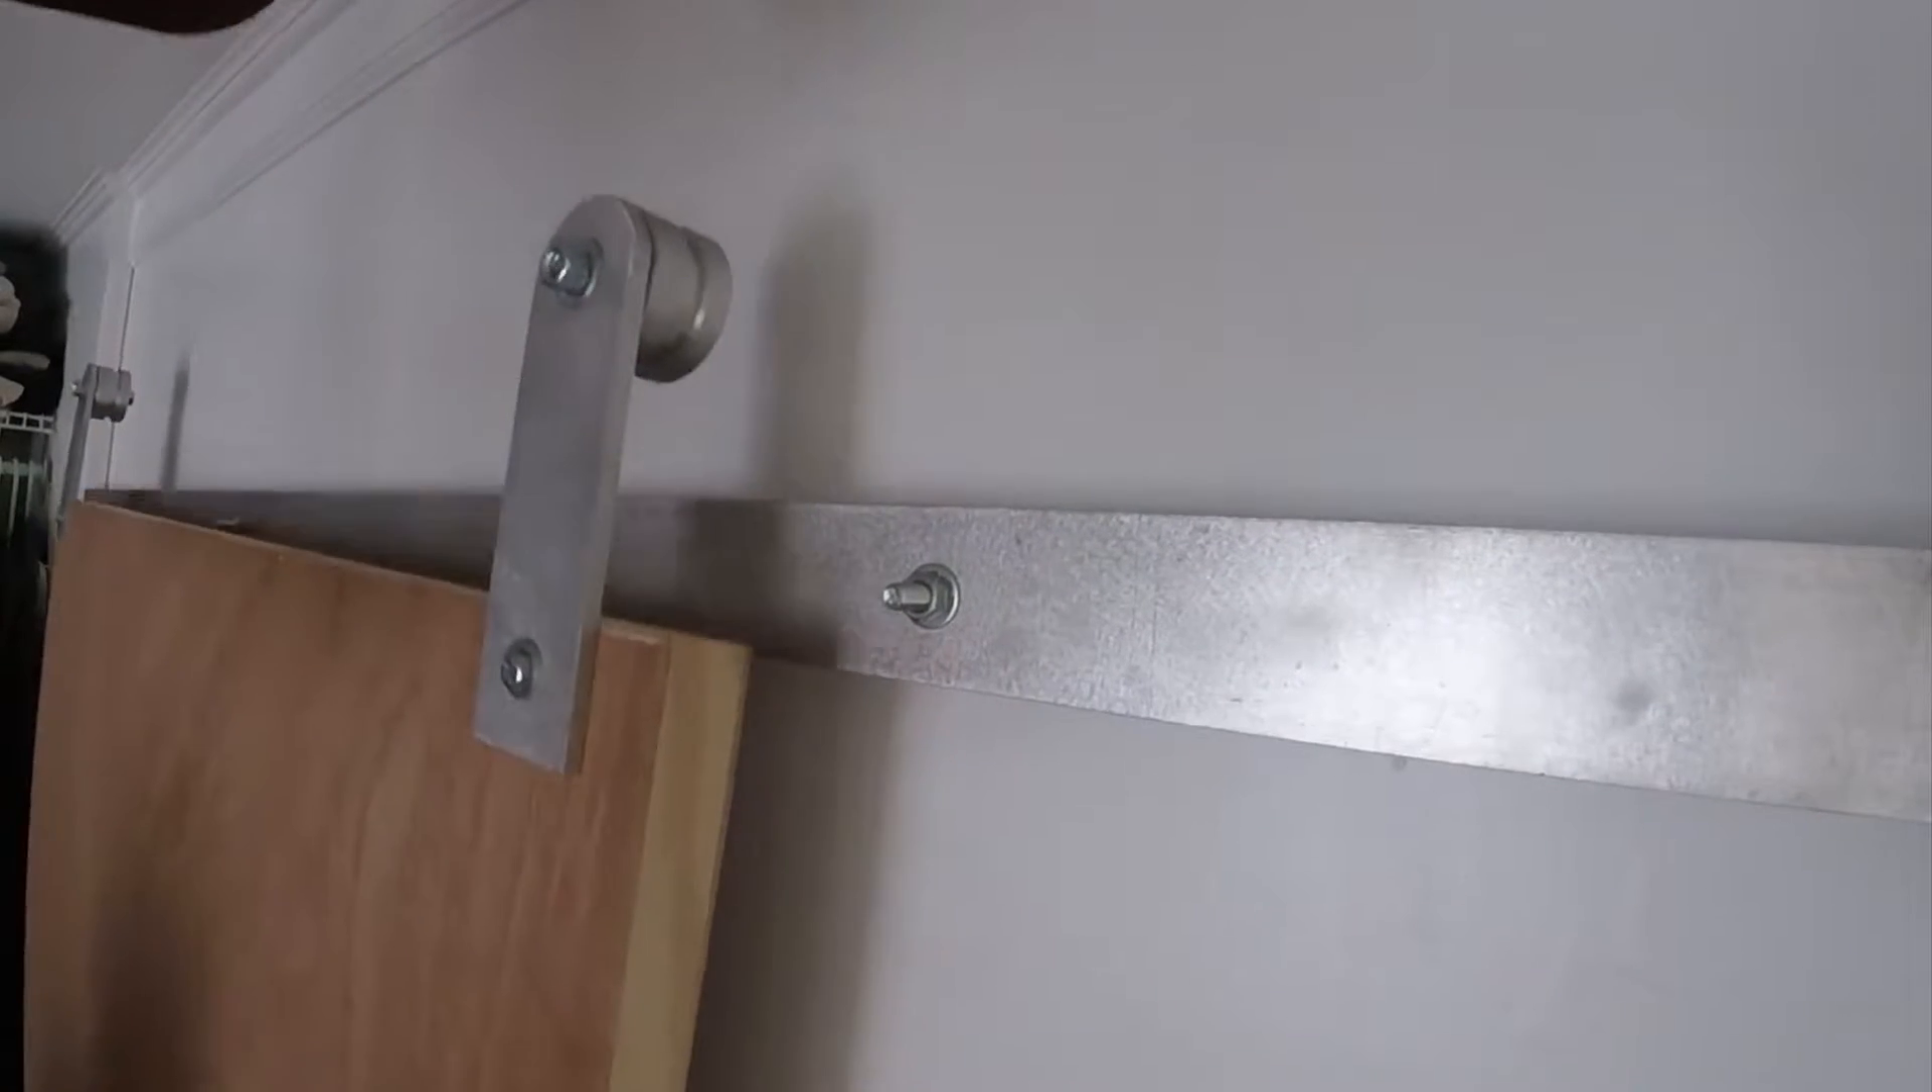So this is pretty much it except these bolts here stick out too far.